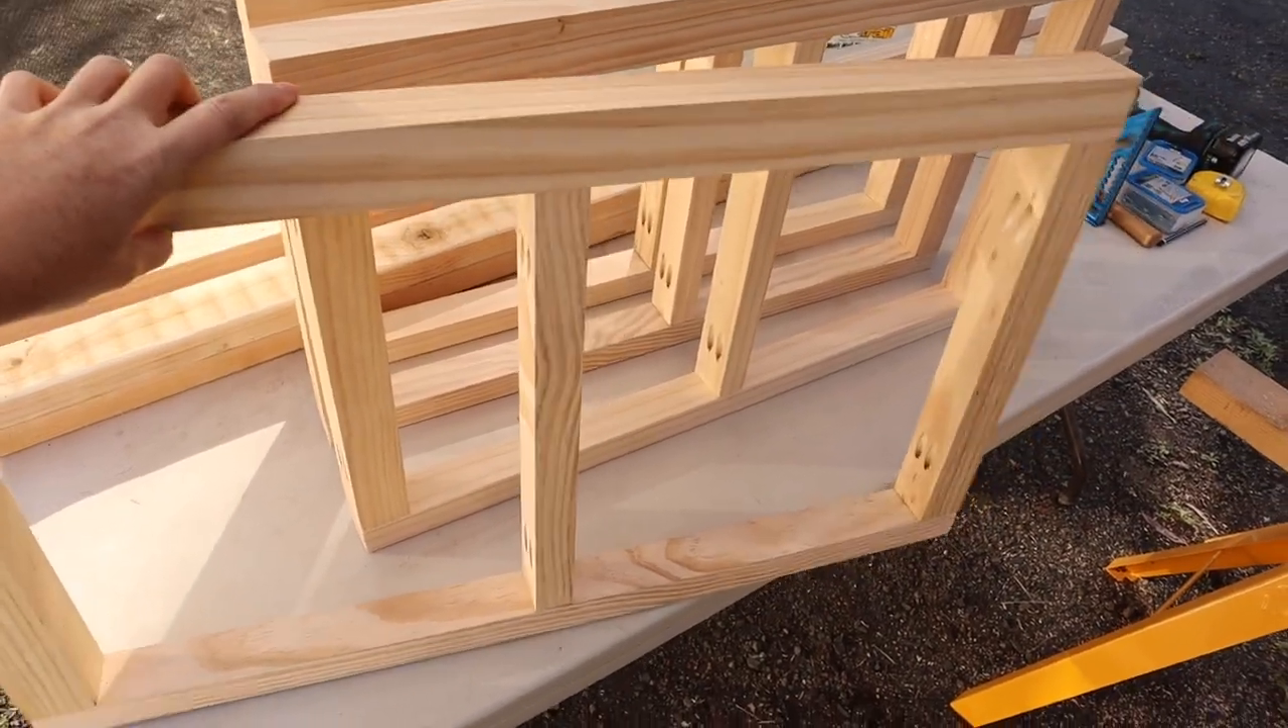As you can see I ended up putting another piece in the middle just to give it a little bit extra bracing and support.